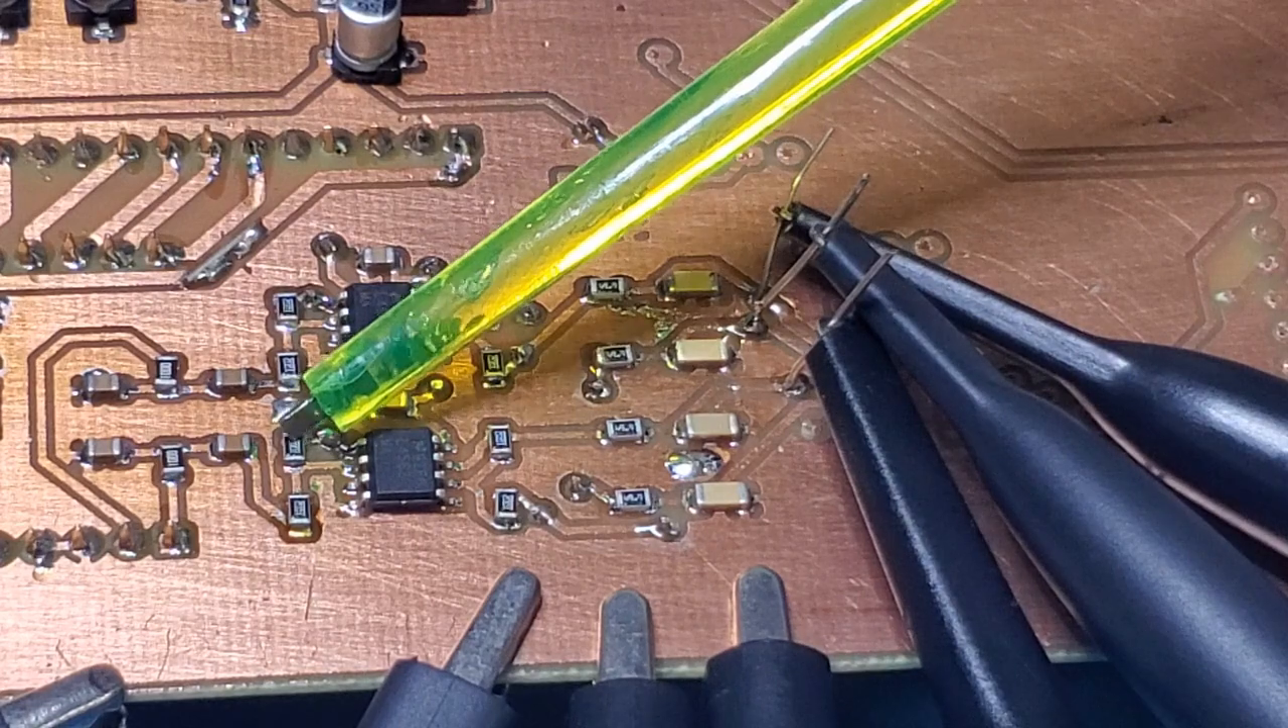Okay, so I've installed the op -amps and the capacitor network here, and so you can see those, here's those two op -amps right here.